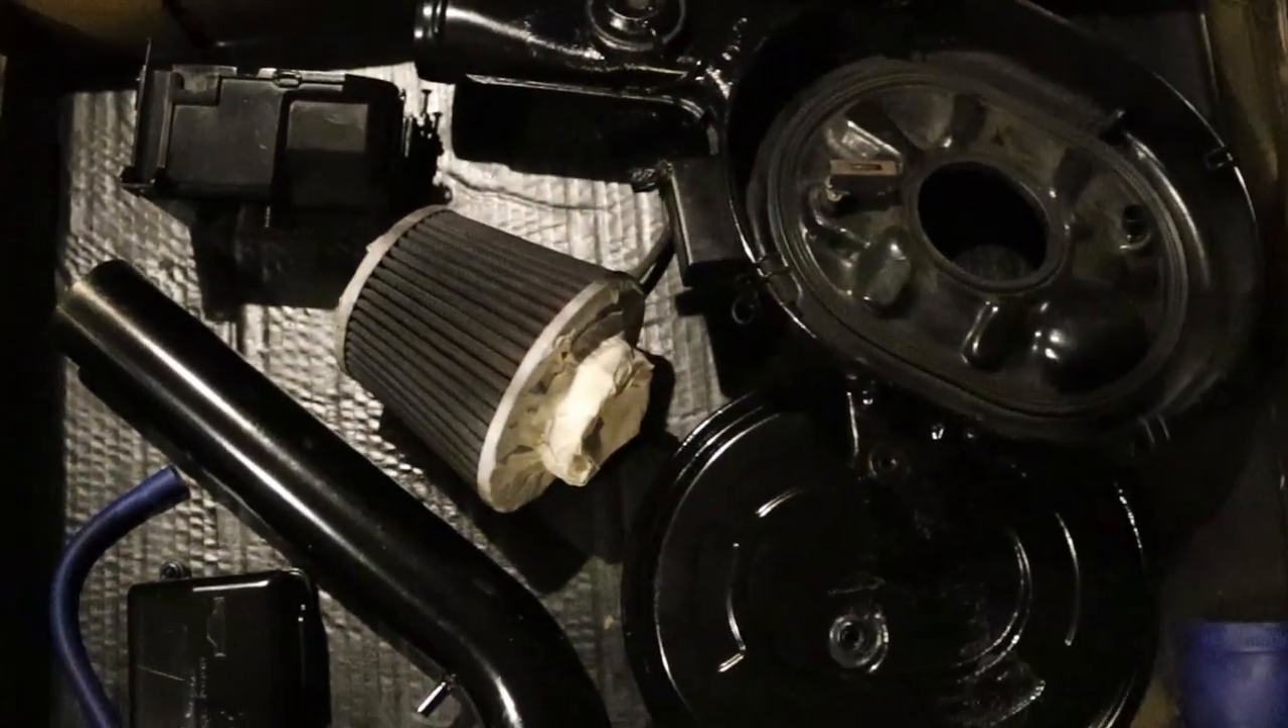So I have removed a lot of parts from the engine, which had rusted, and I have painted them black, so I have to install them.